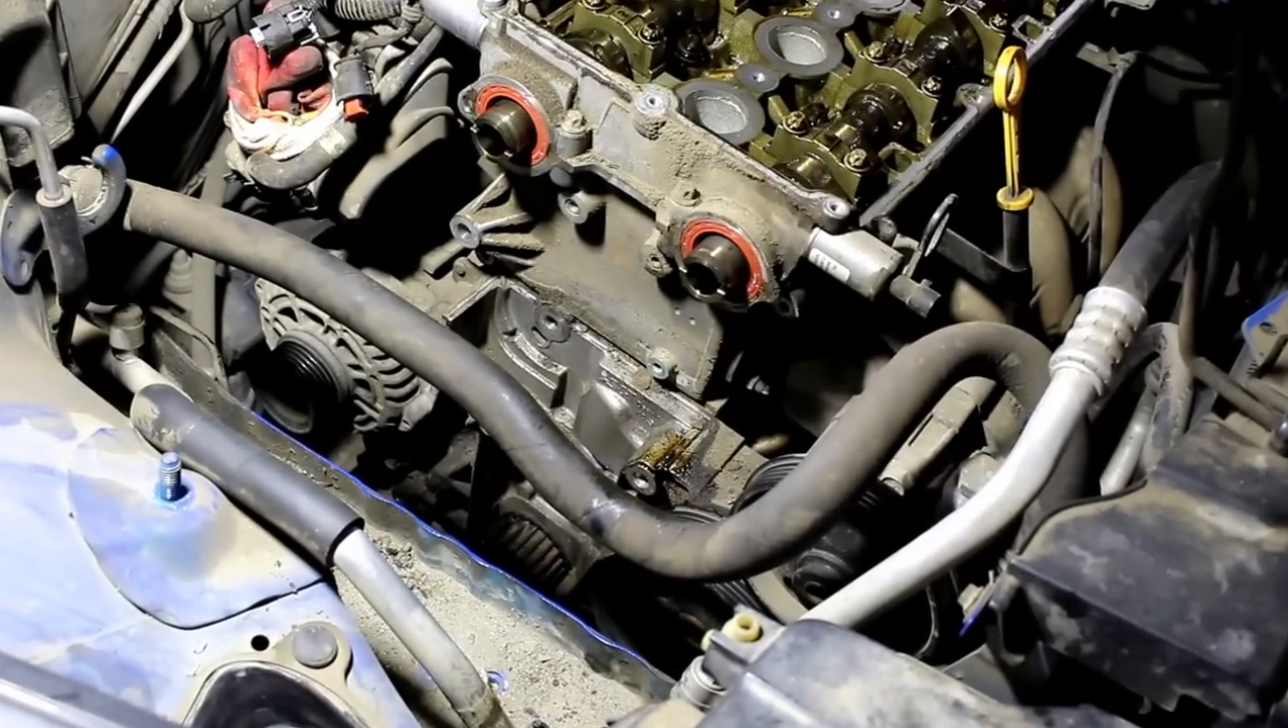Все, второй сальник я тоже поставил на место.